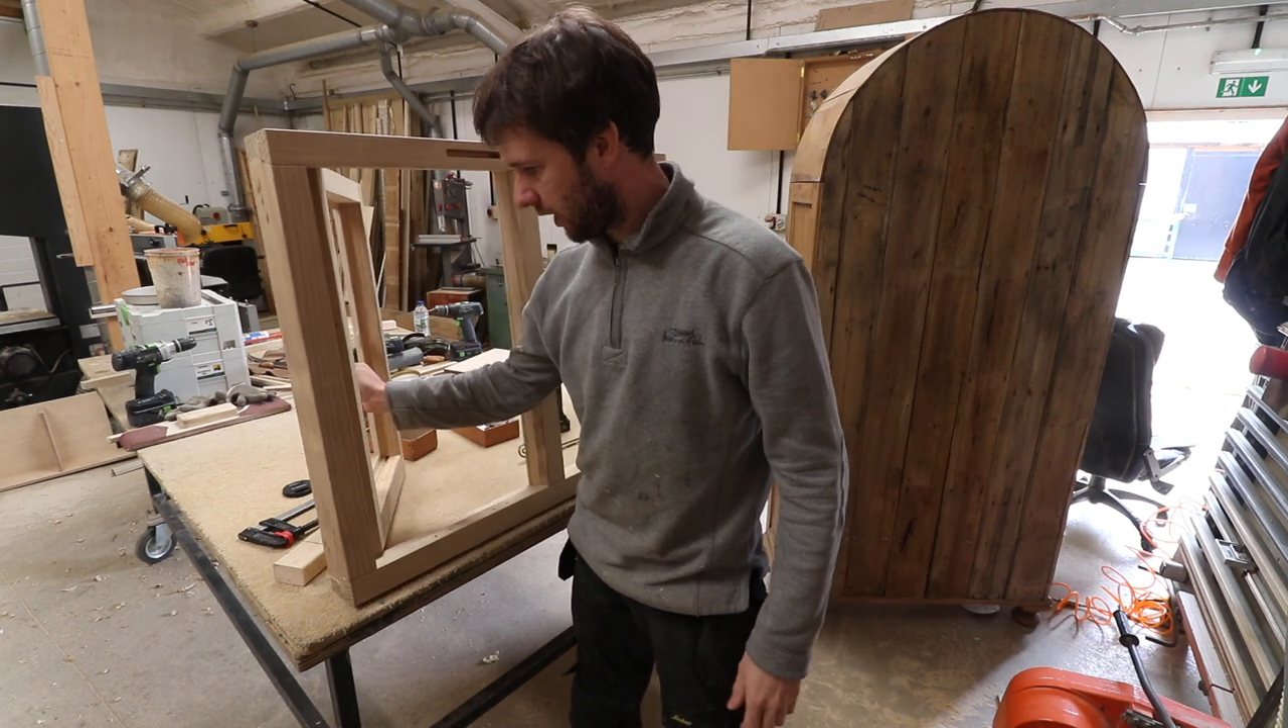This window is nearly finished but part way through manufacture so there's no glass or anything involved.